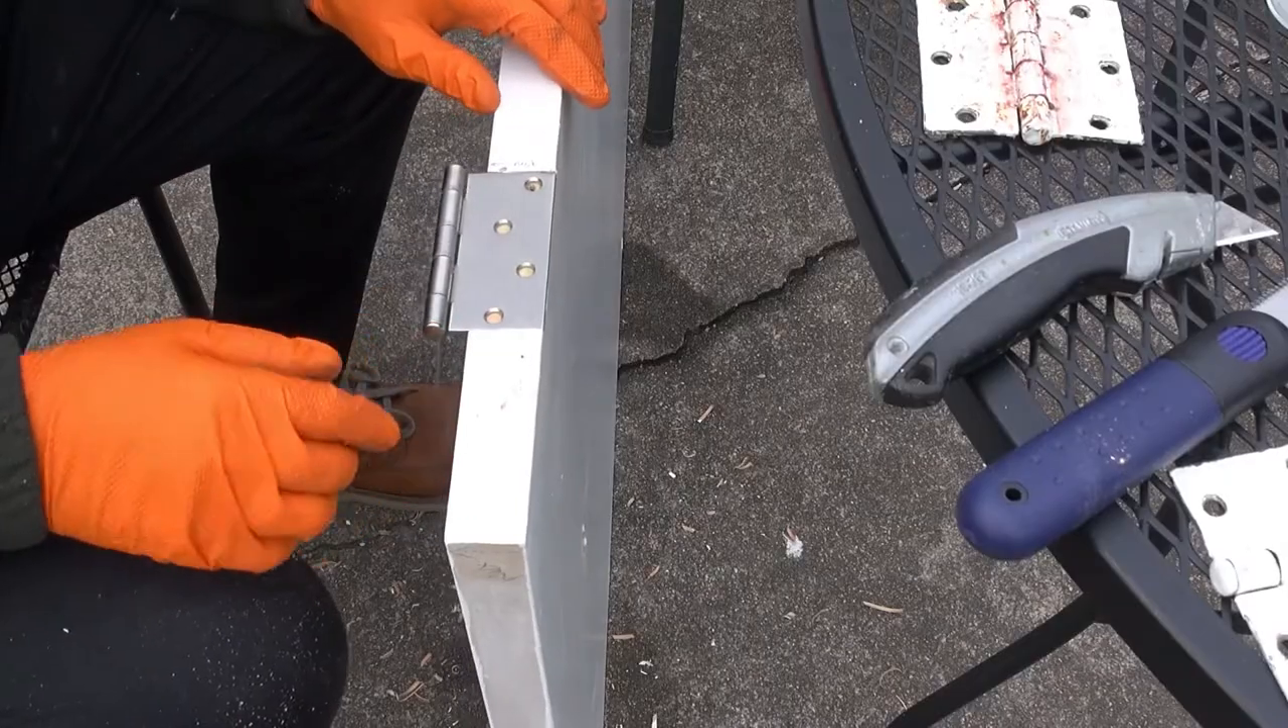Now I'm going to test fit the hinge here and that's a pretty good fit.